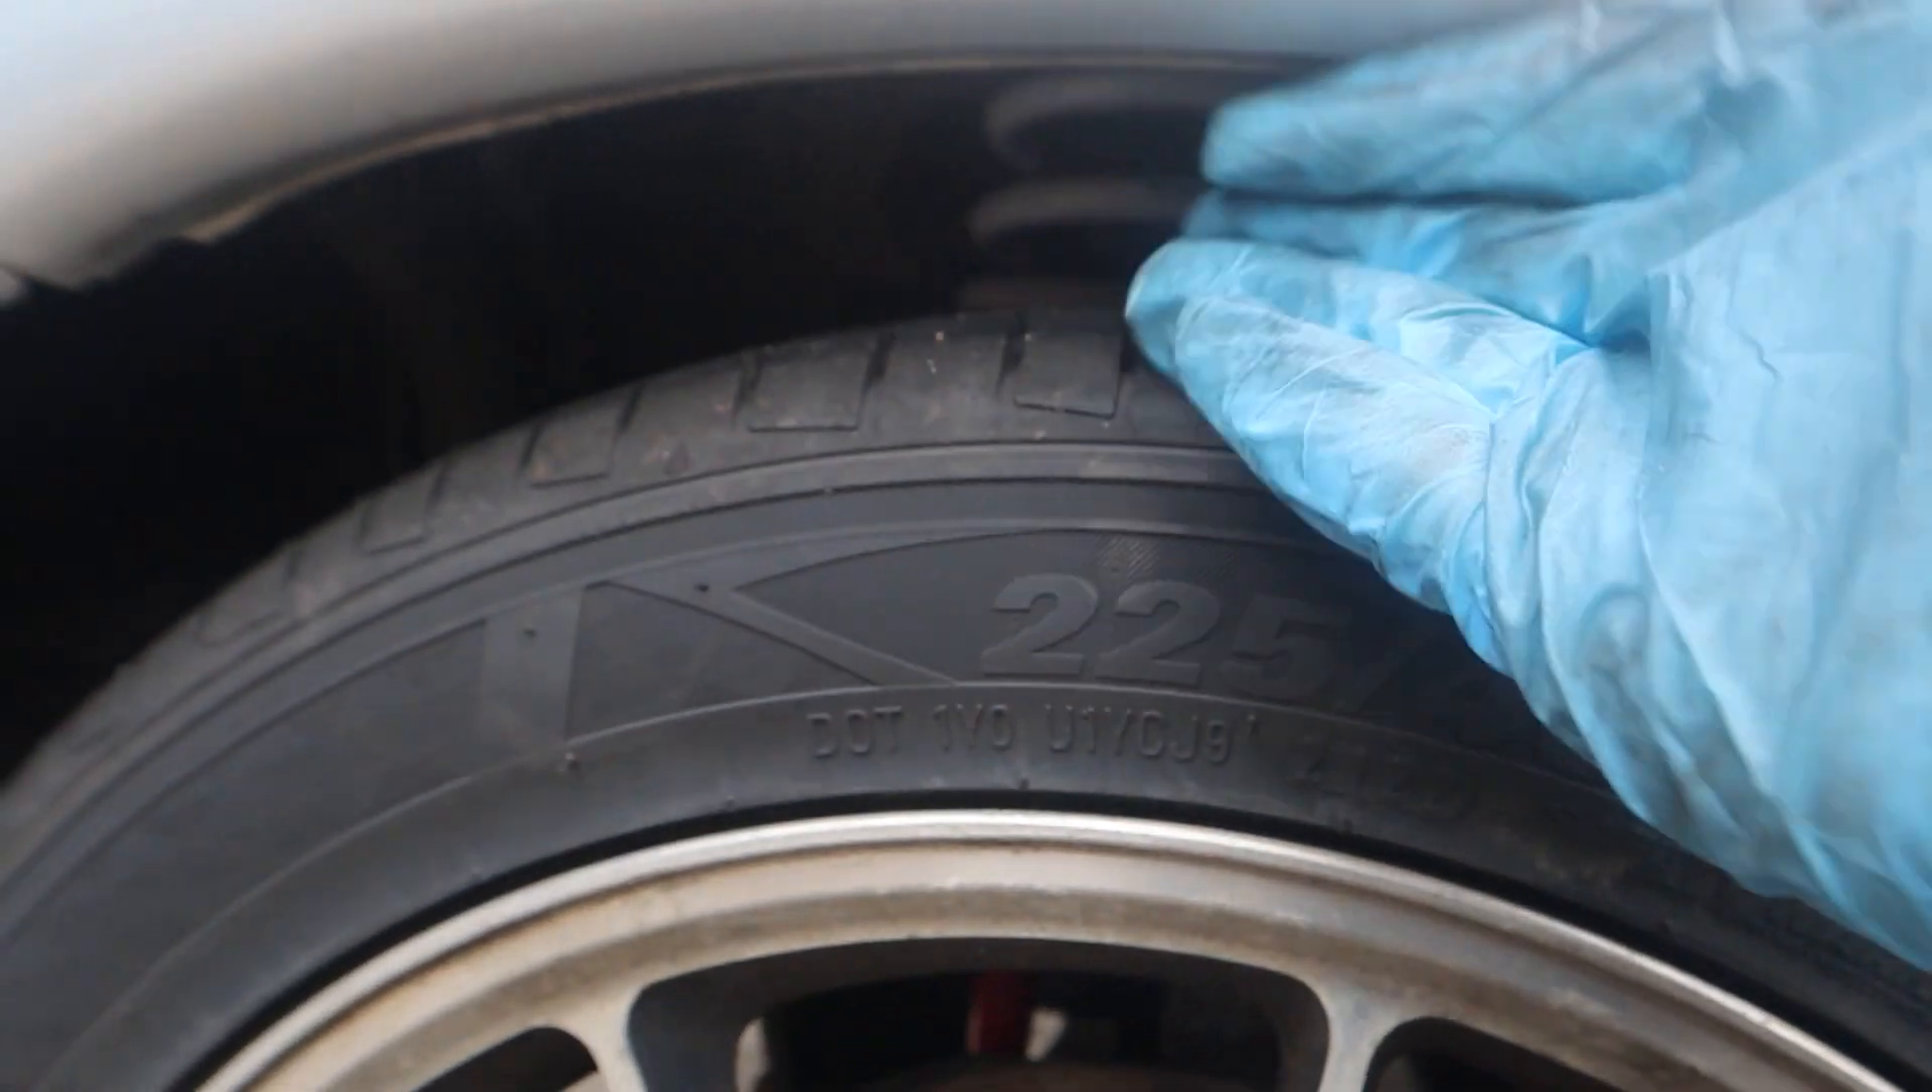All right, I went ahead and got all the tires back on, and holy shit, this is the gap.